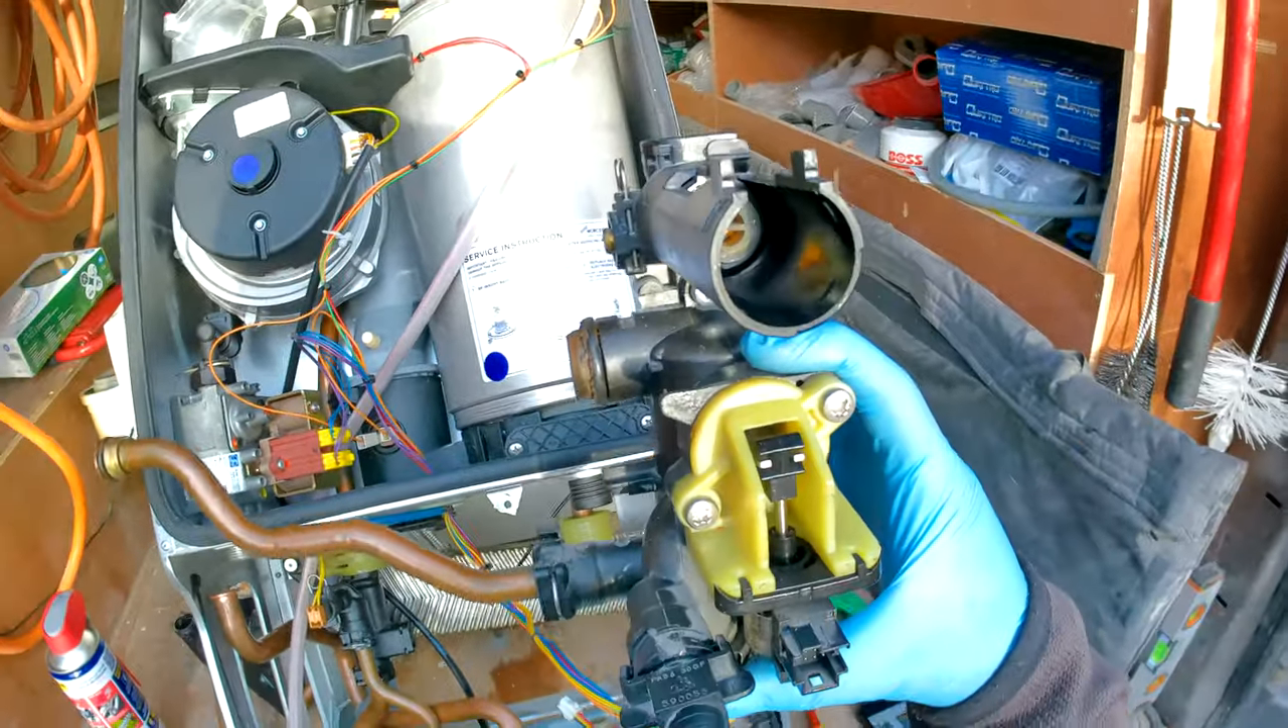Okay, and that is your return manifold out.